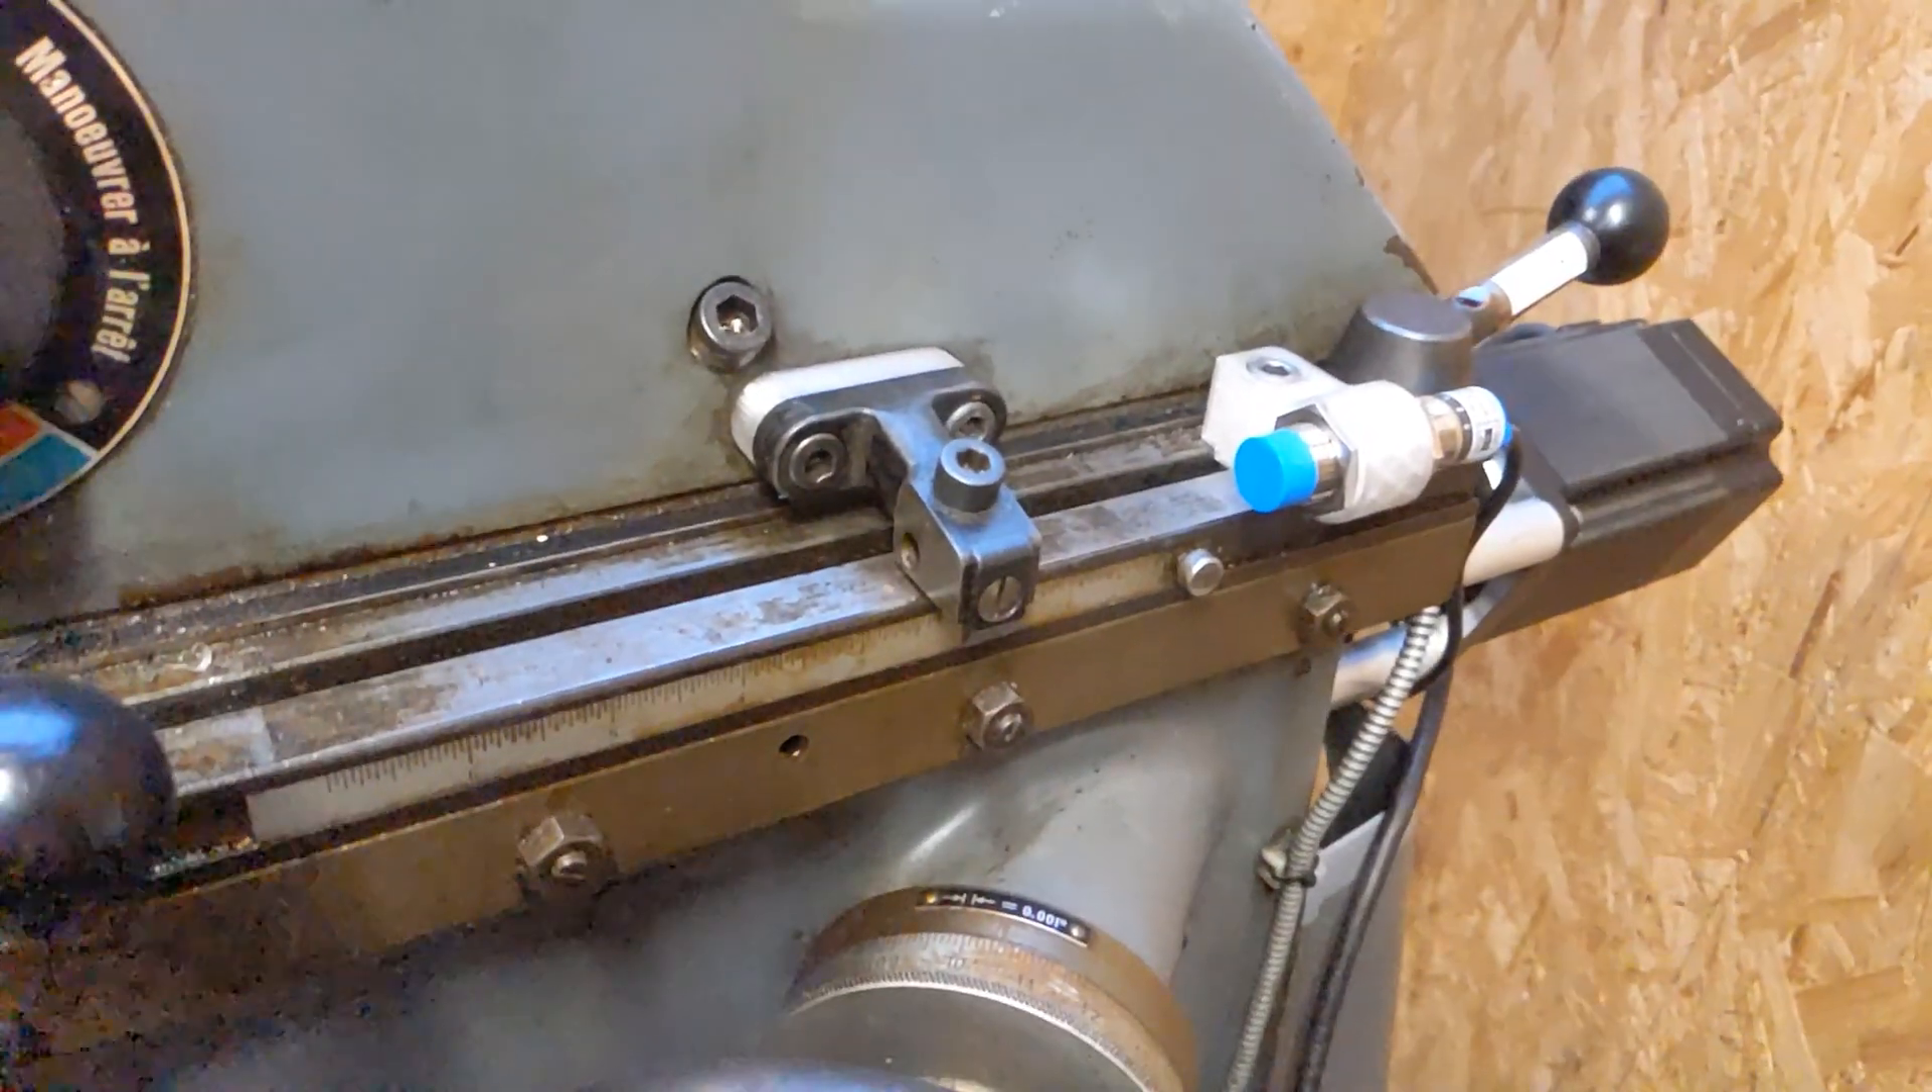After the primary hardware for the X, Y and Z axis were all complete I added limit switches to each.